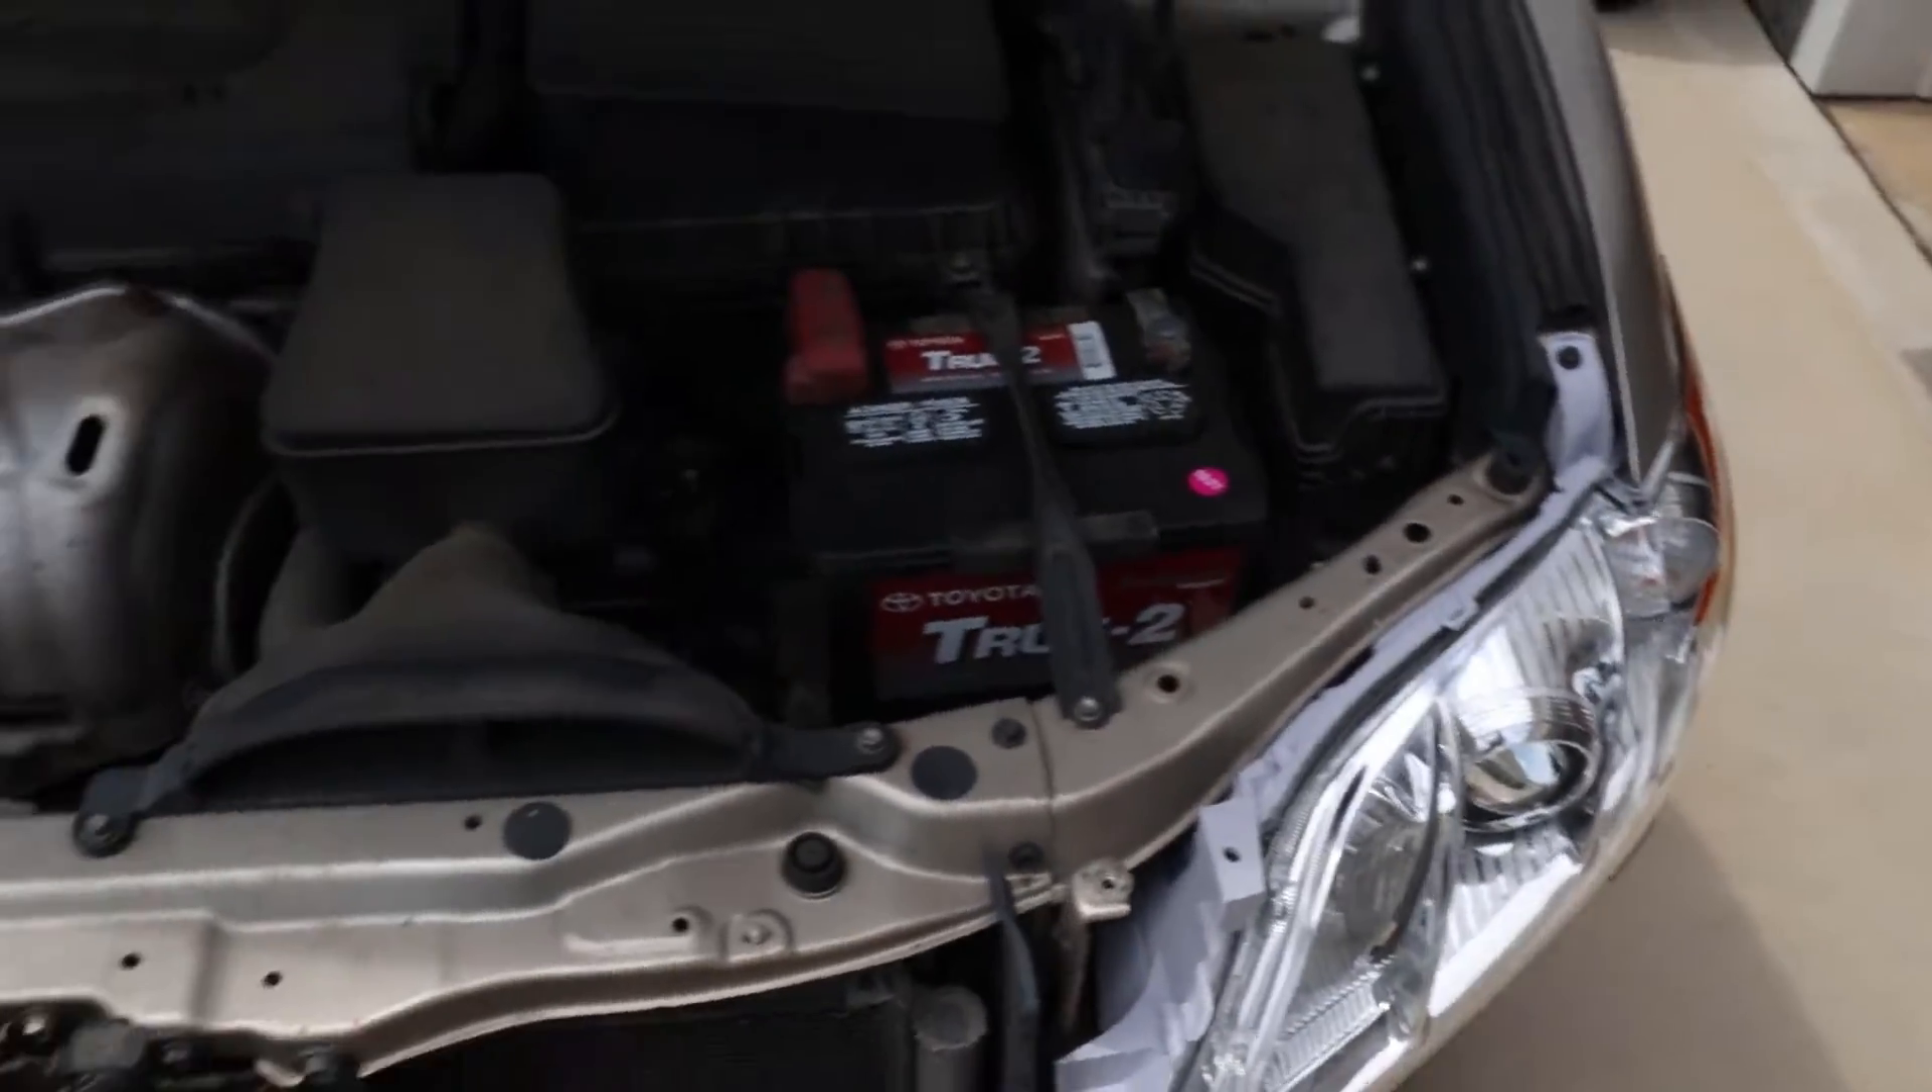So i got the first headlight in on the camry.